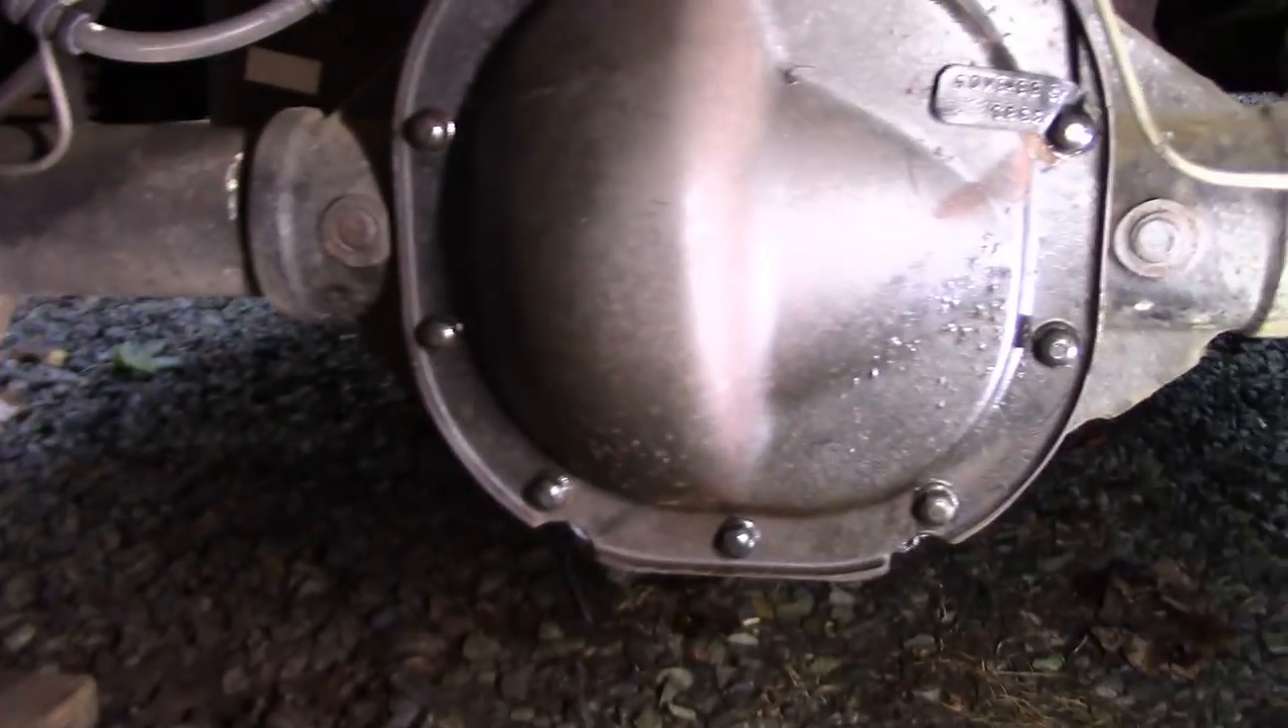I think i've got everything buttoned up now now i've put the uh plate back on.